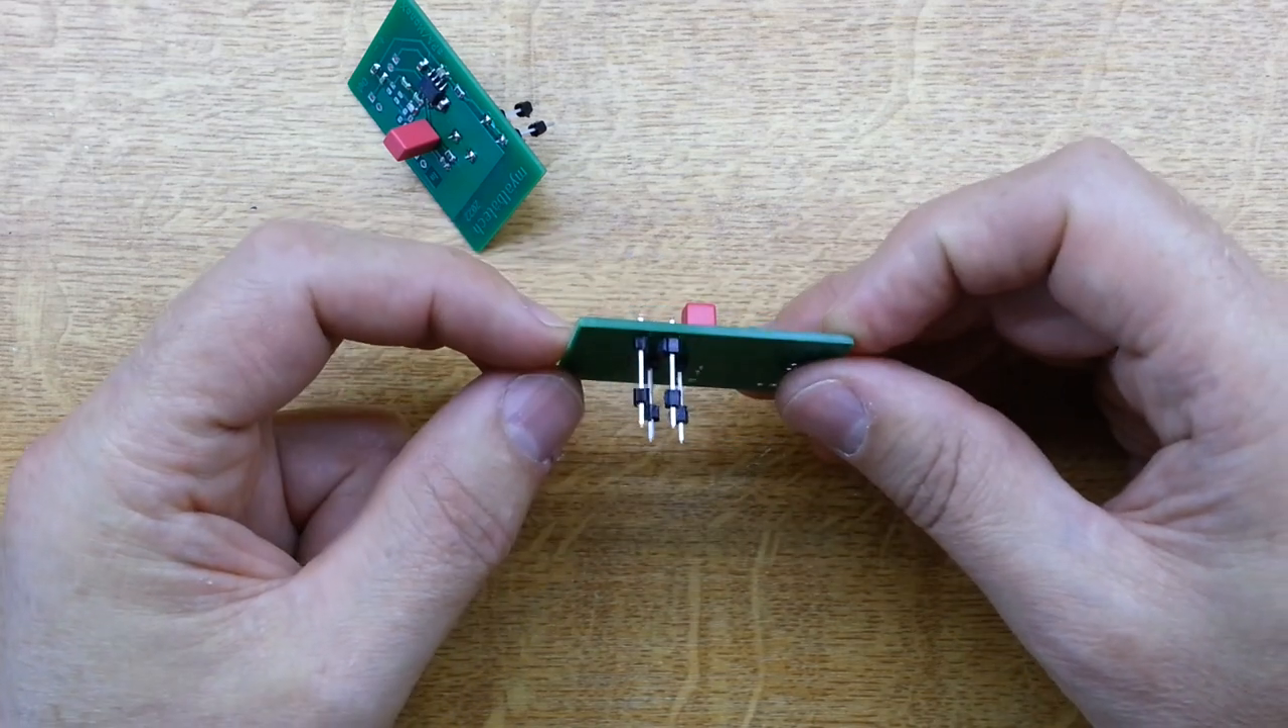So this is just the complete board. And we've got our headers on the other side there so that they can just solder onto the main board of the amplifier.